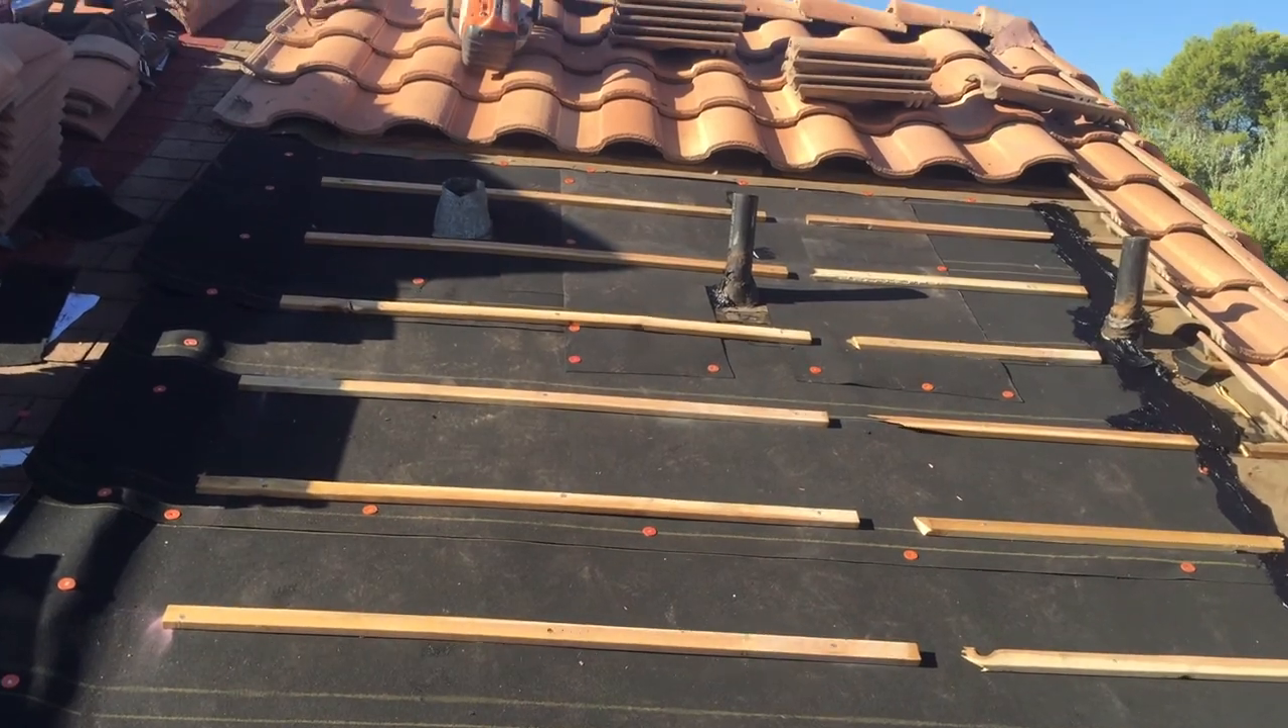Now we've gone ahead and finished out the the dry-in phase. All the paper is new.